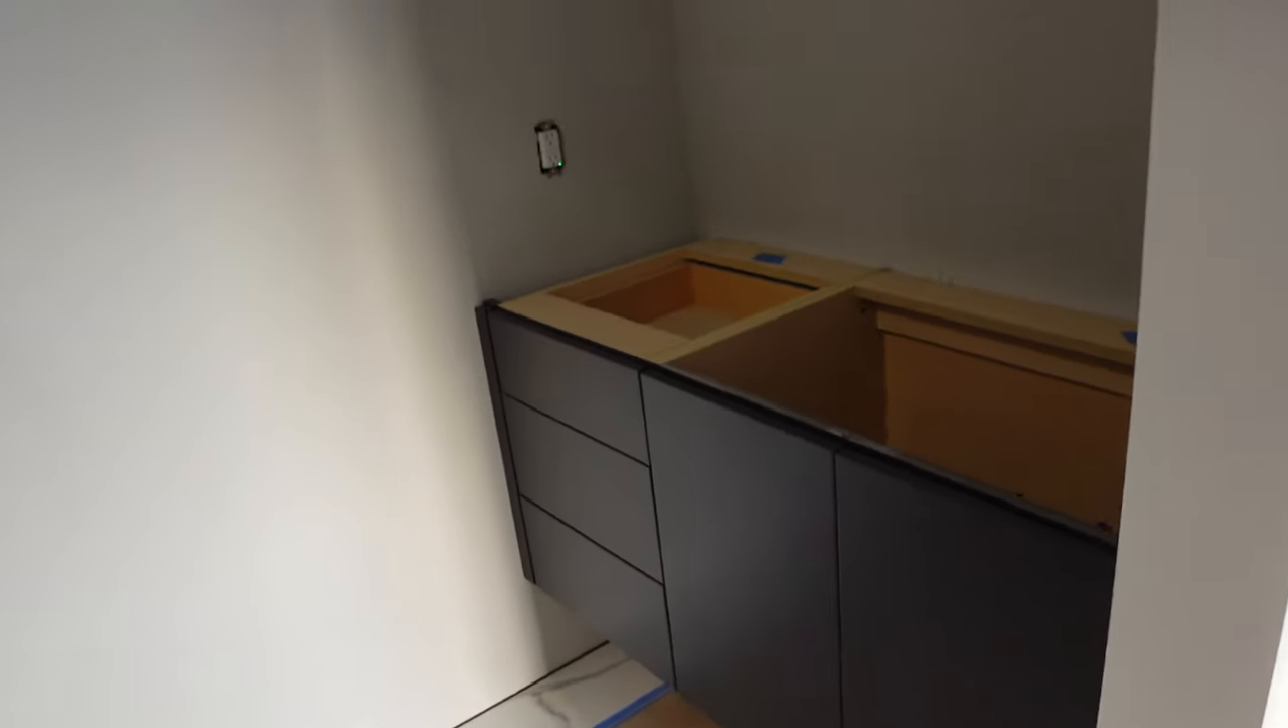We got our vanities mounted here.